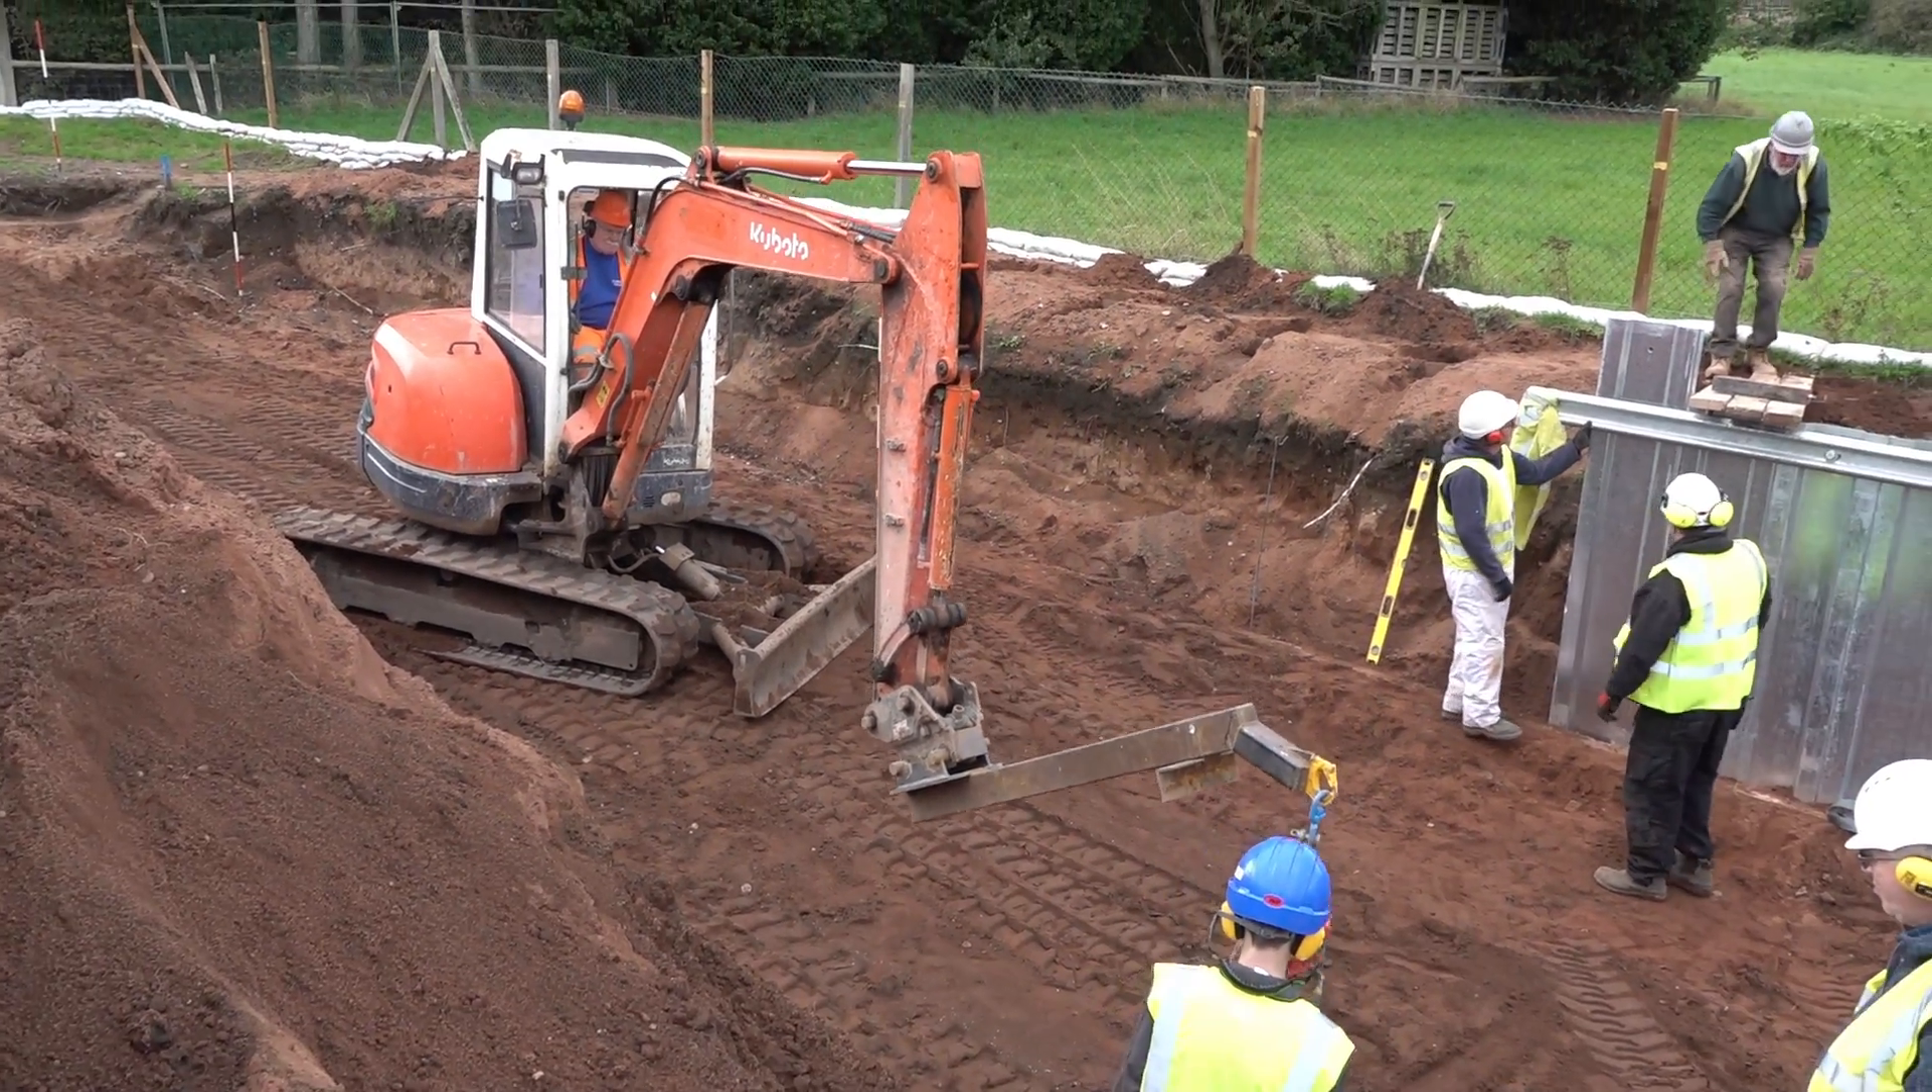This is our little fly jib that we constructed onto the end of the jib.